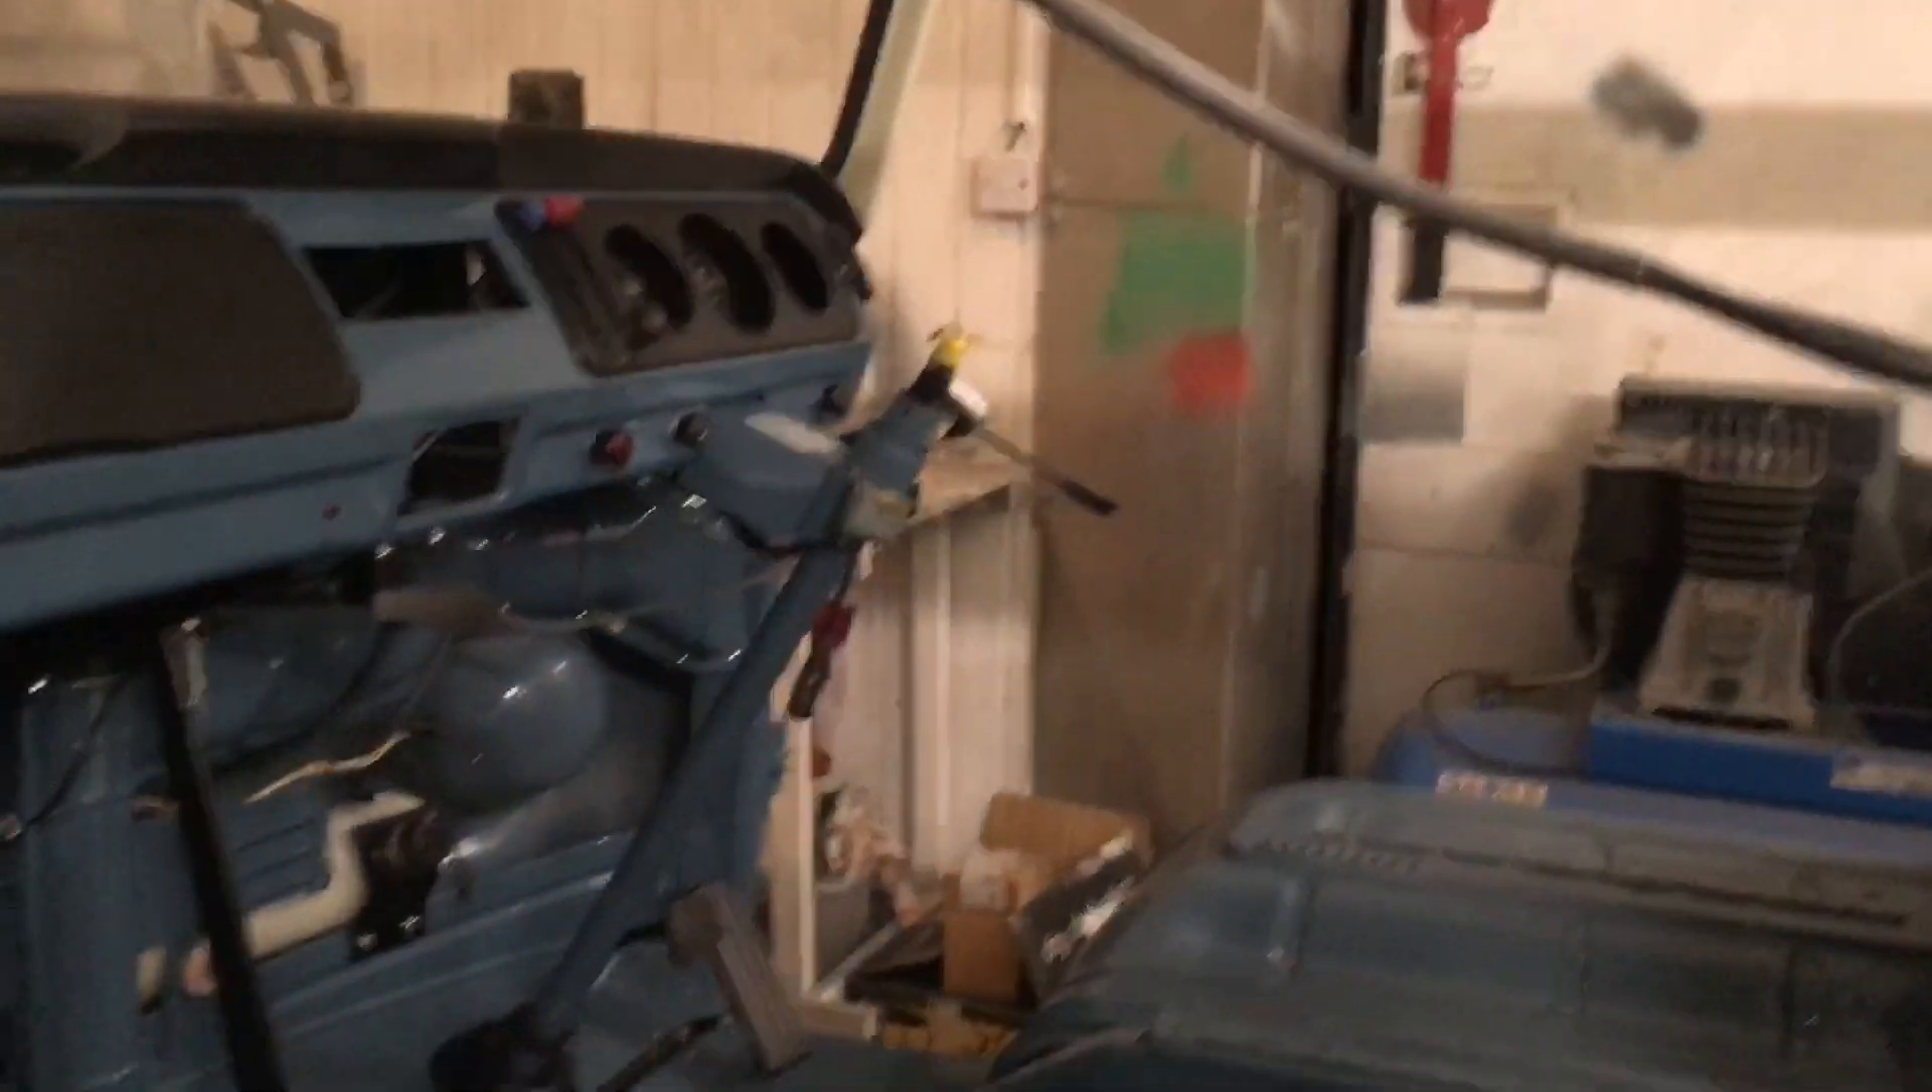If we move up to the front dash, it's pretty much built up now. It's got the wheel to go back in a few other bits.